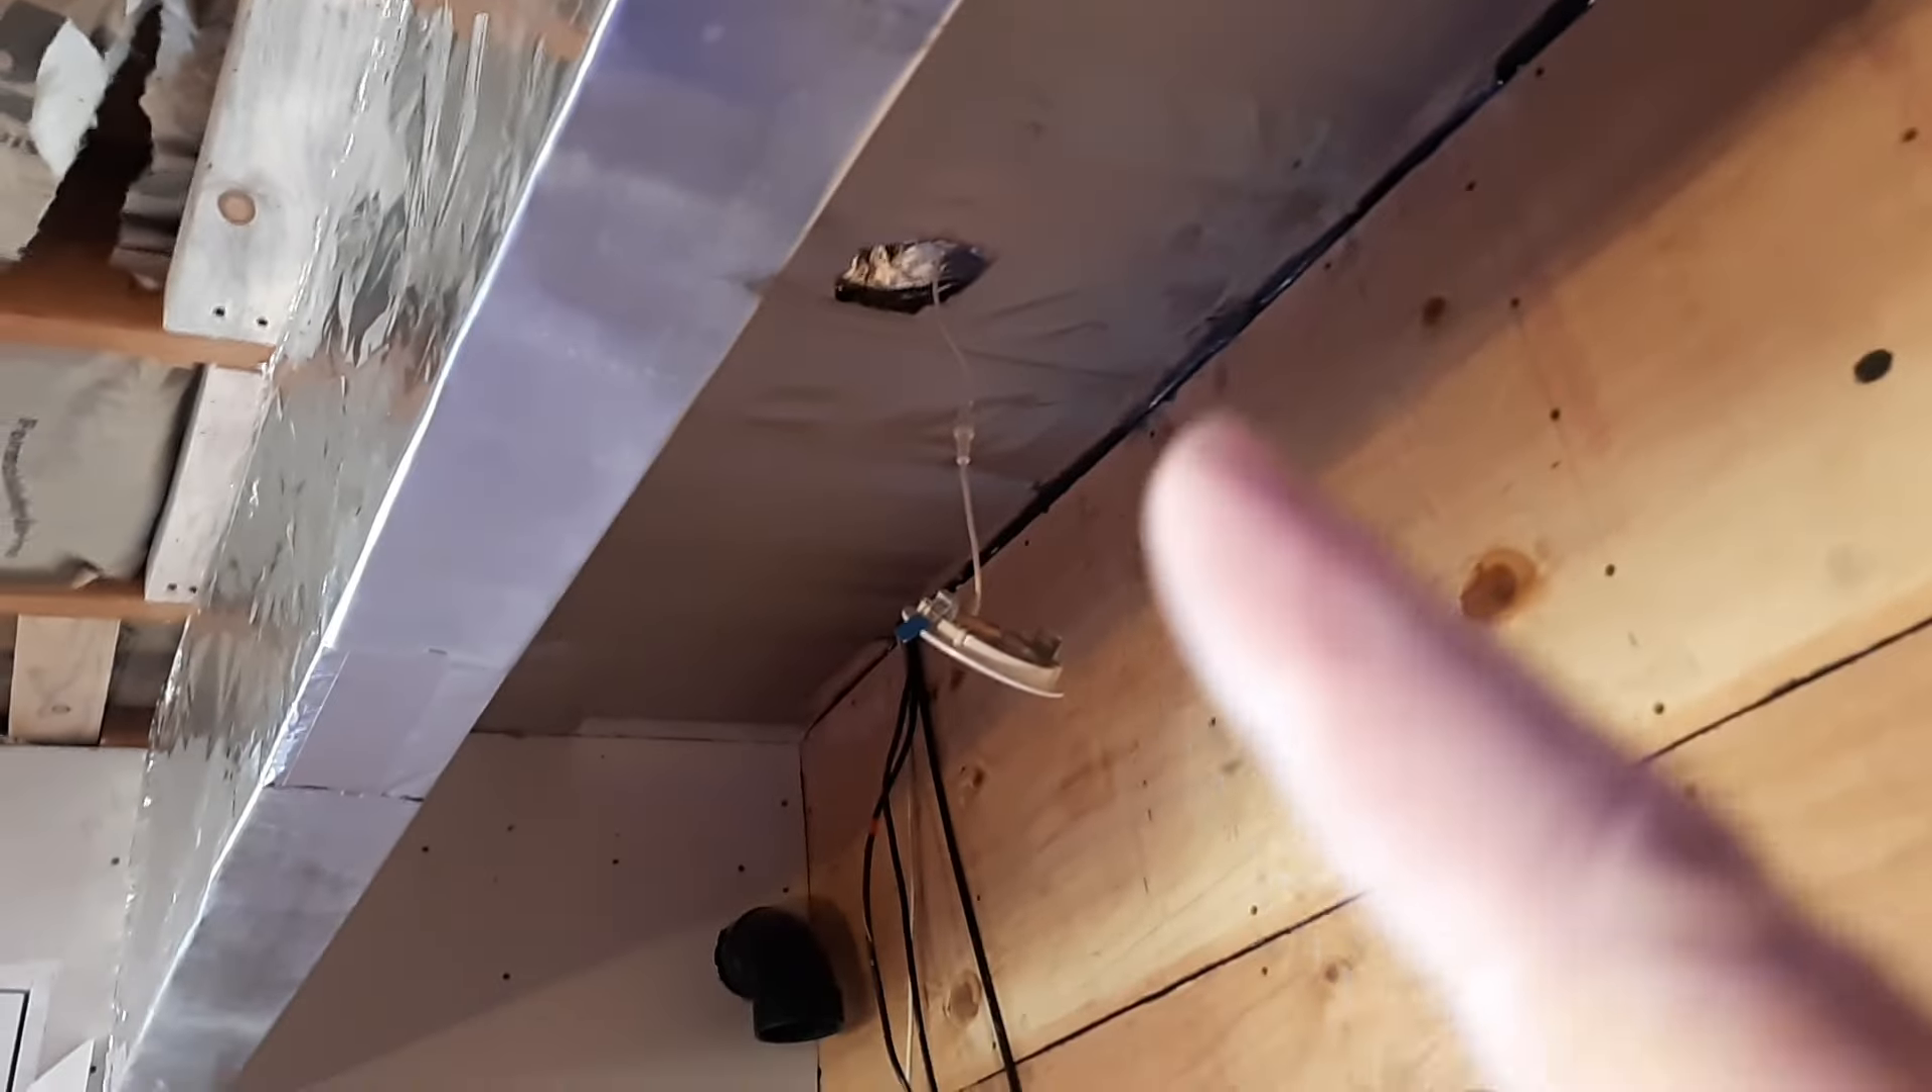You can see the light will be up in the ceiling. It's just hanging down for now because we've got to put the drywall up.